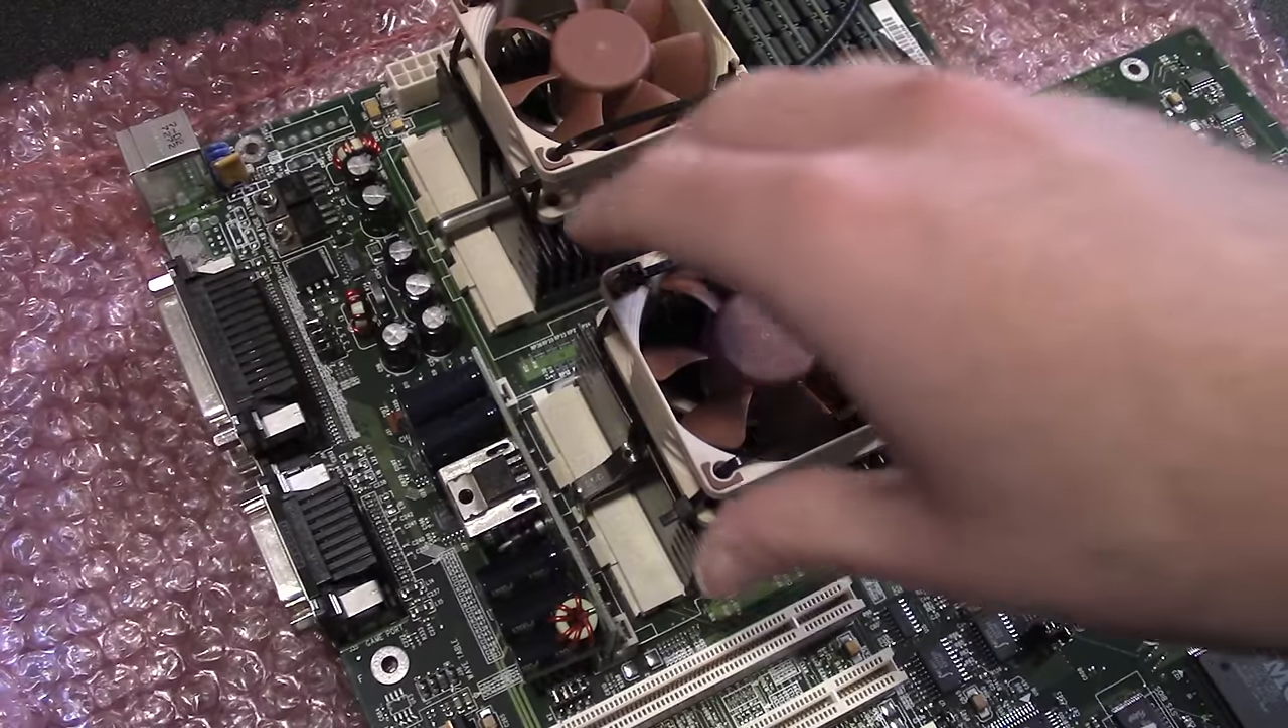I took the liberty of putting on the fans.